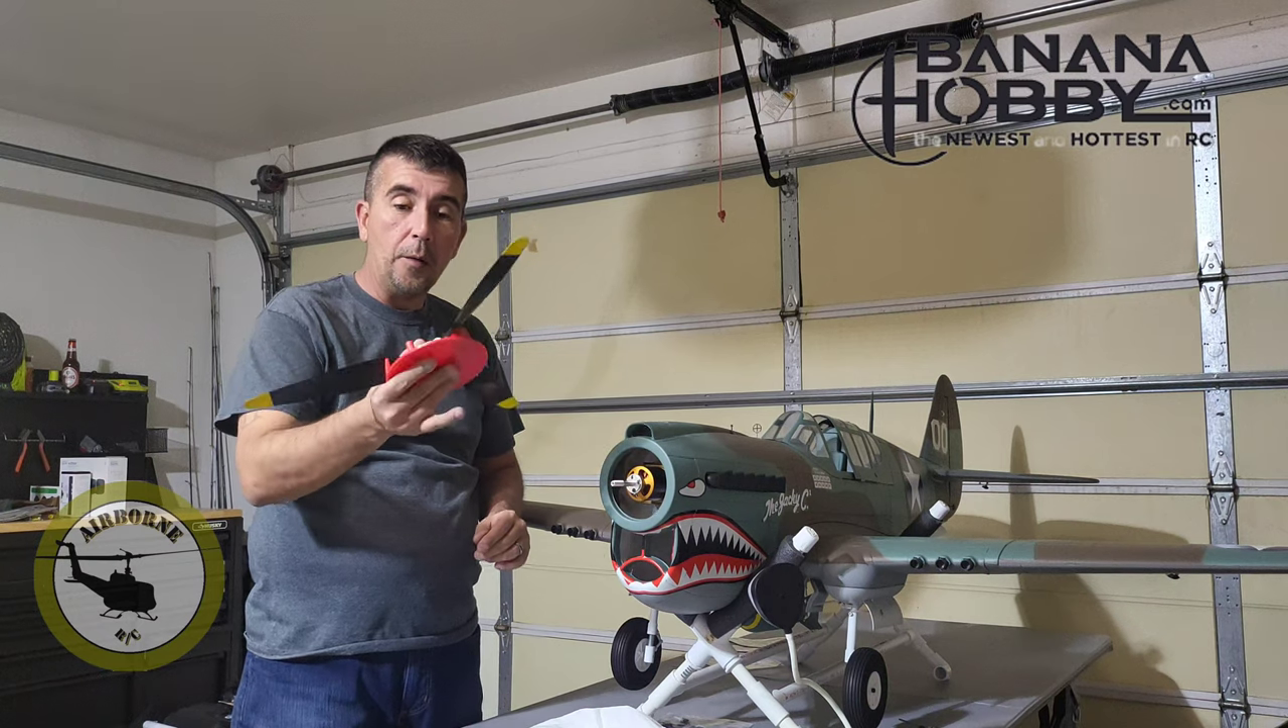Now for the last few steps, we got our cowl. It's nice and glued on.